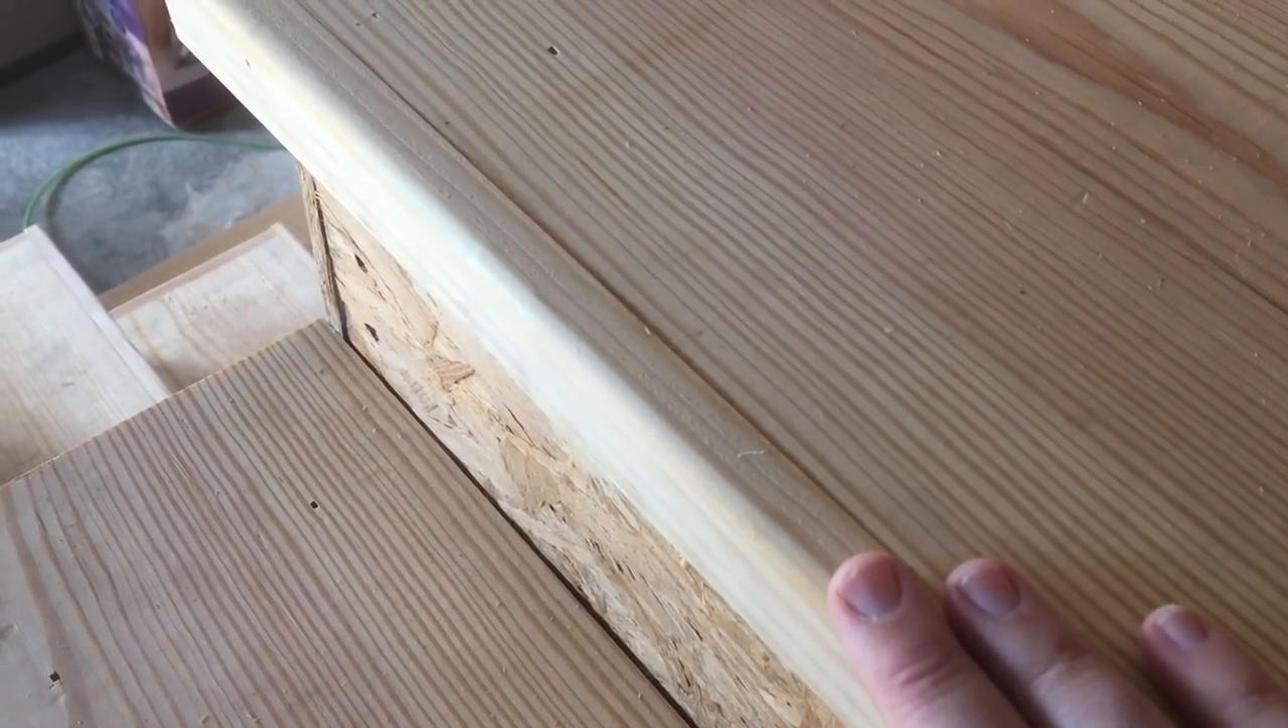Here's the bullnose that we did on the edge of the treads. This was an additional piece that we glued and nailed on and then I did a round over on it for looks and to save your feet.